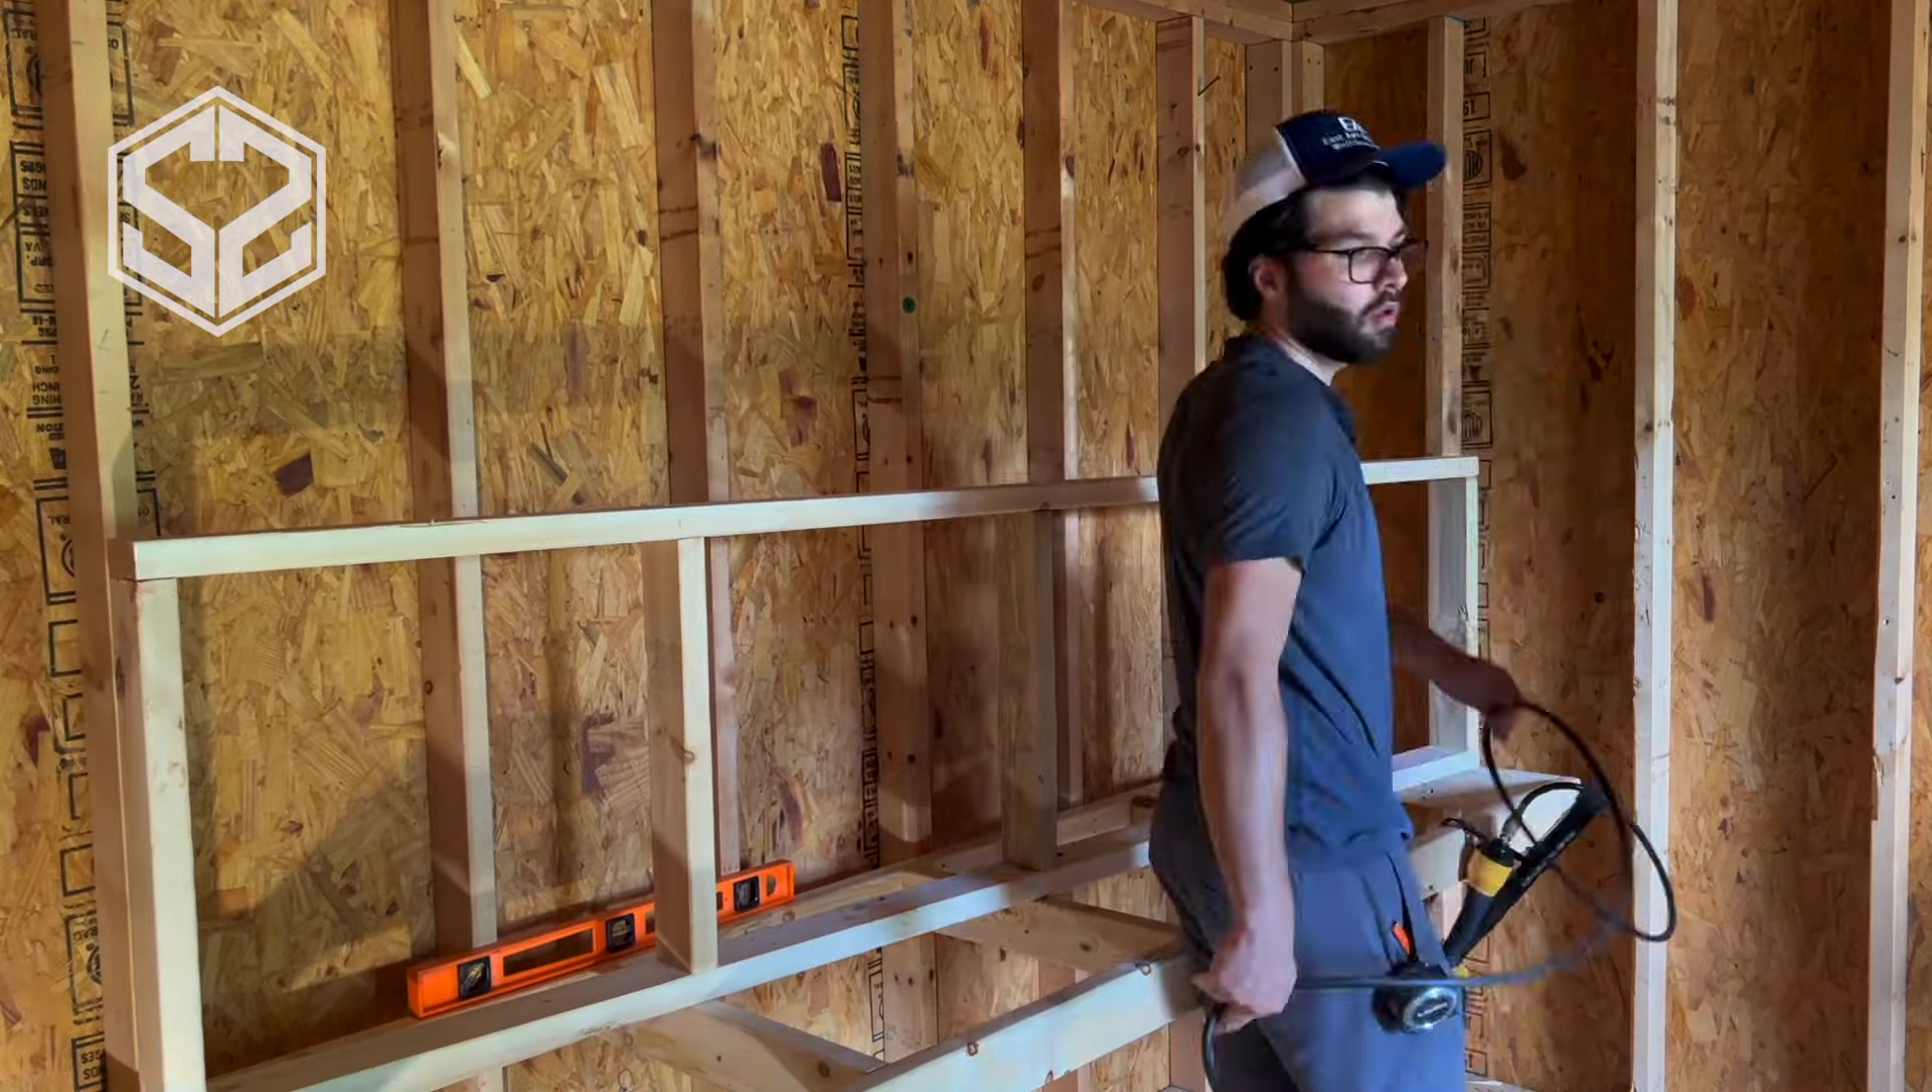You can see I'm not attaching the plywood yet.